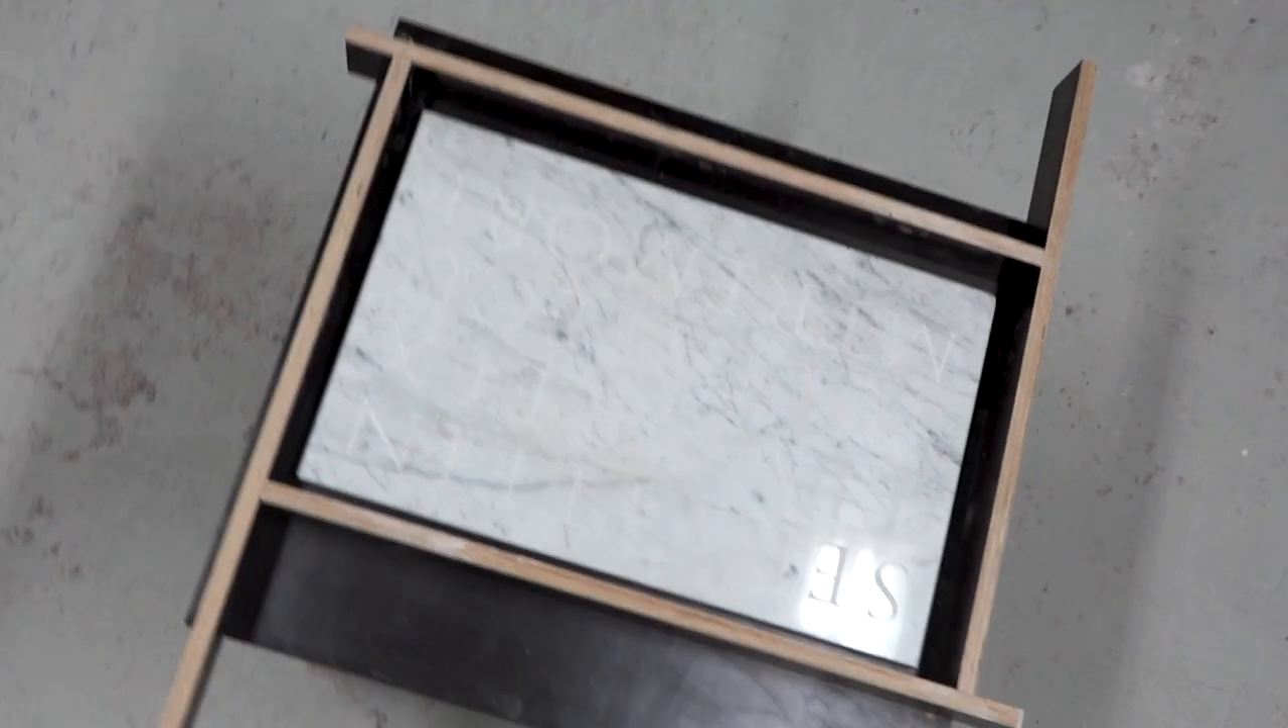And as you can see the marble inscription fits very nicely into the framework.